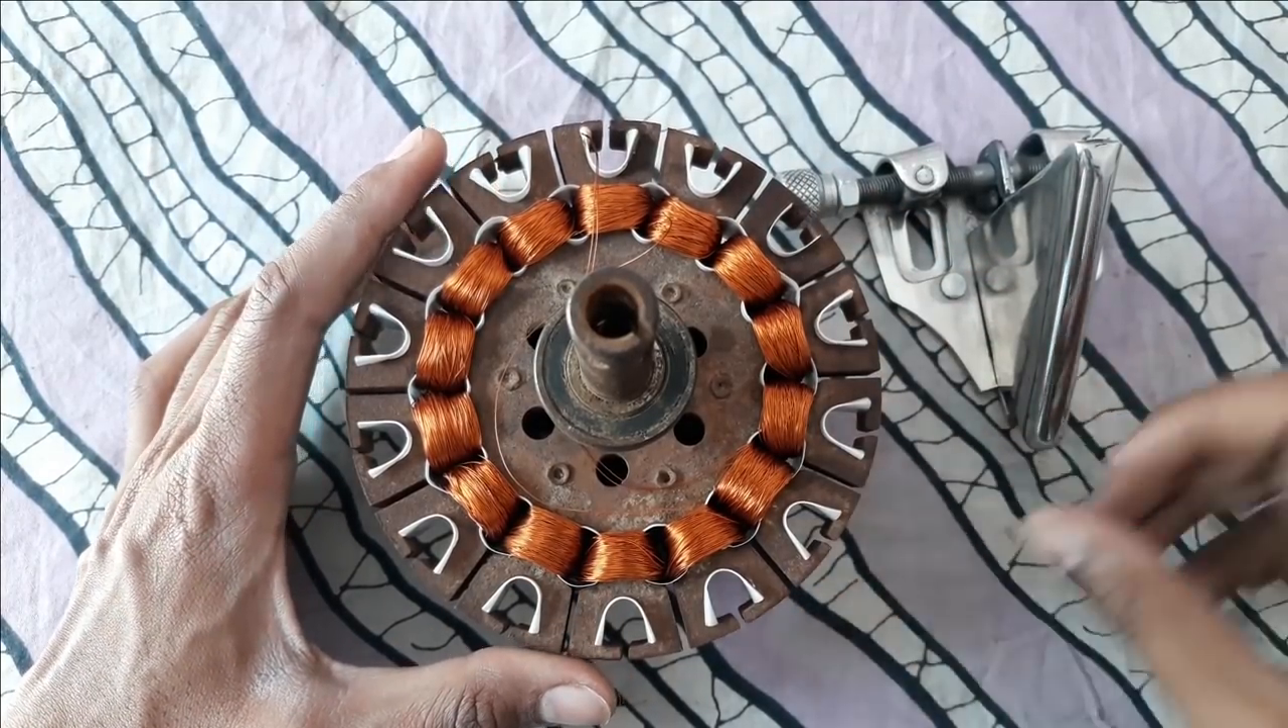हमने इस्टेटर को मसीन से निकाल लिया है और यहां पर रनिंग कोईल के लिए पेपर लगा कर कम्प्लीट कर दिये हैं।